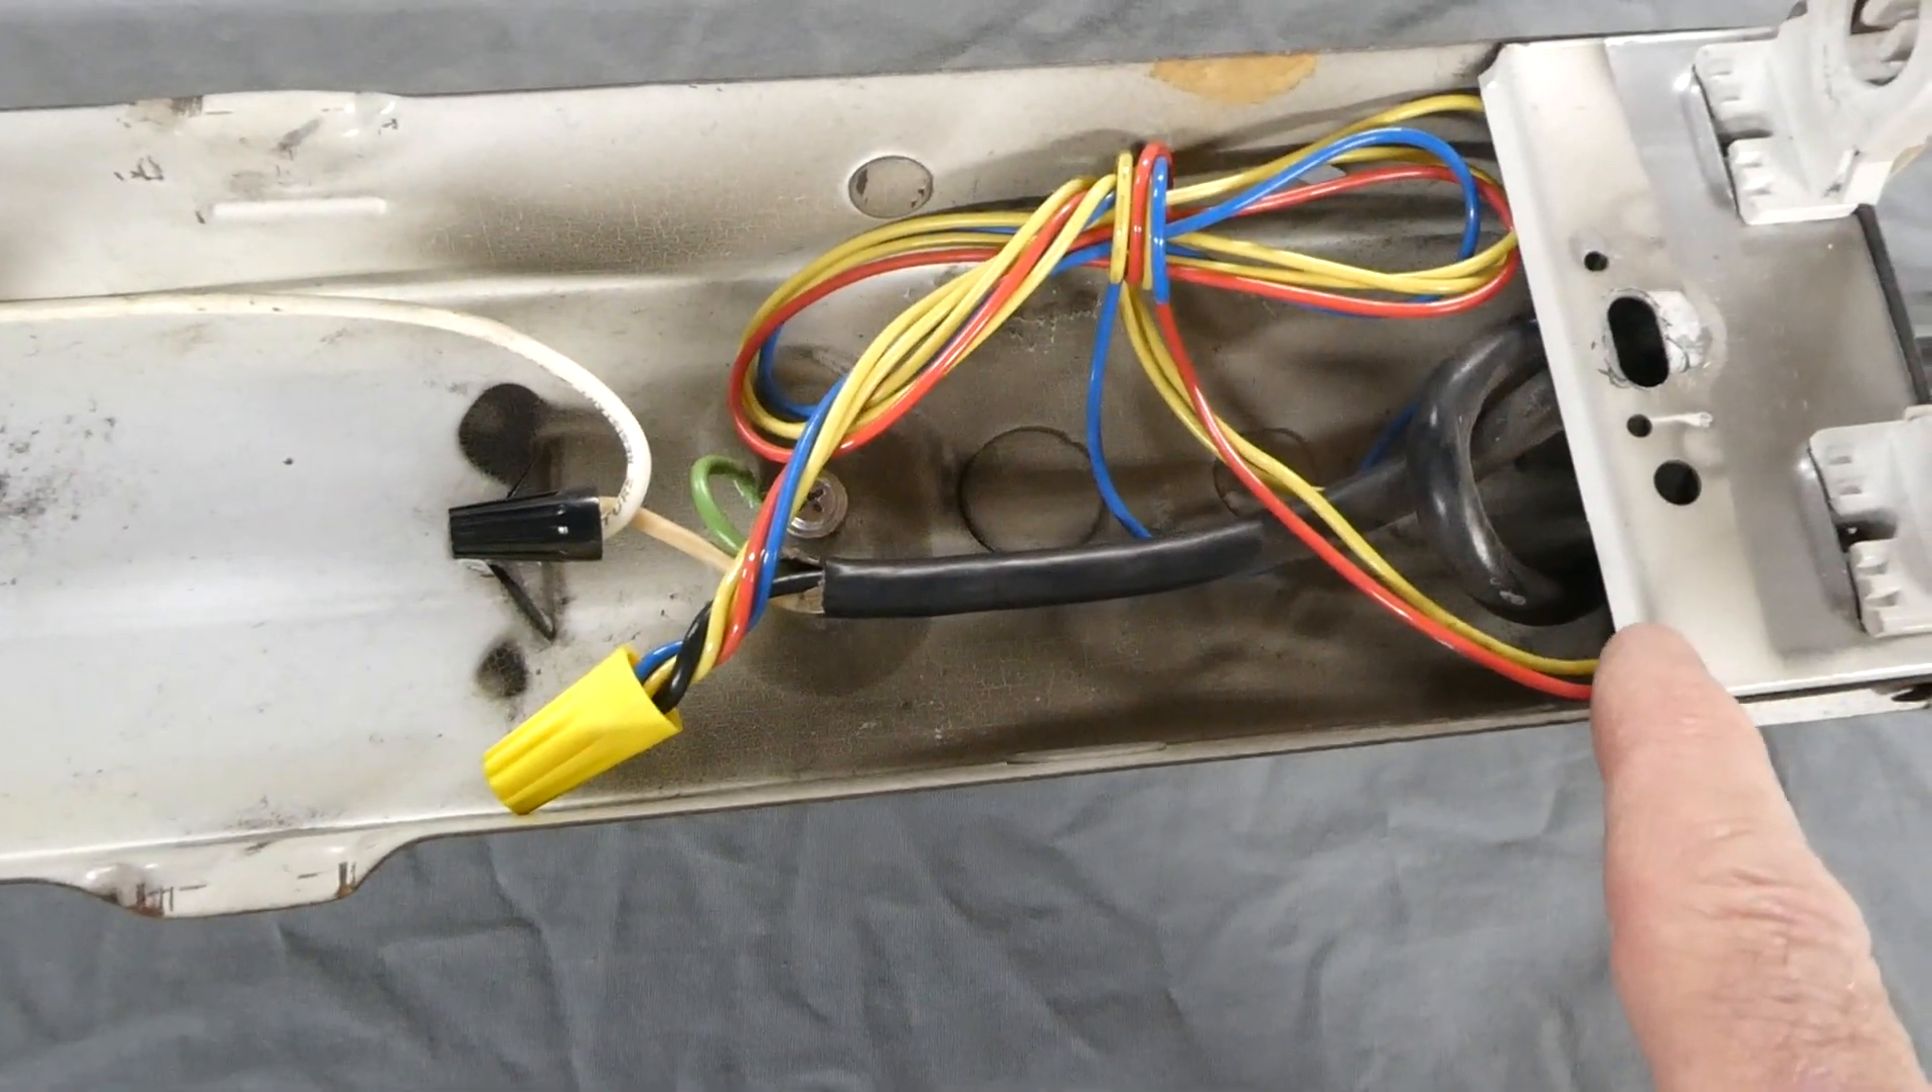Here is our connections all done. We have the black wire goes to the four wires on this end of our light fixtures.